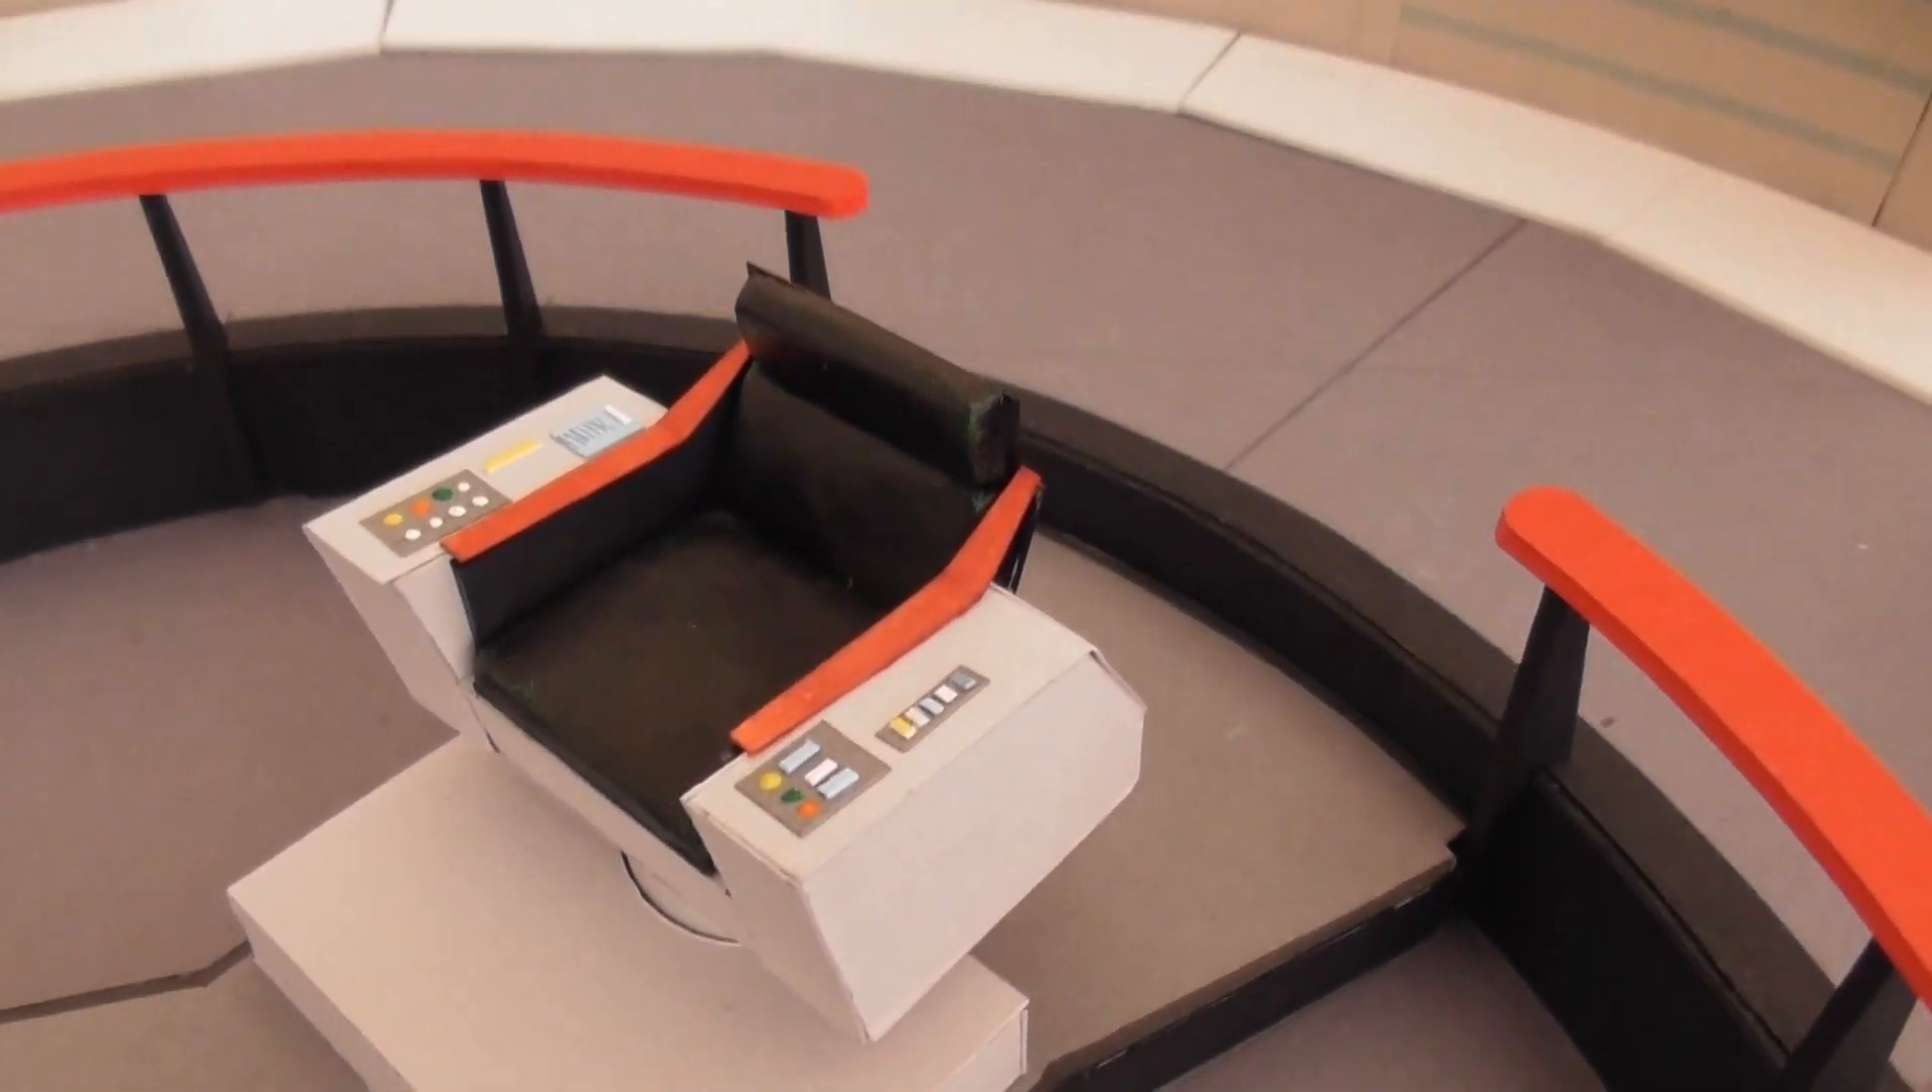So I've actually placed this on the platform now in the model, in the rest of the model of the bridge. And there are those buttons in position, and they're all authentic.